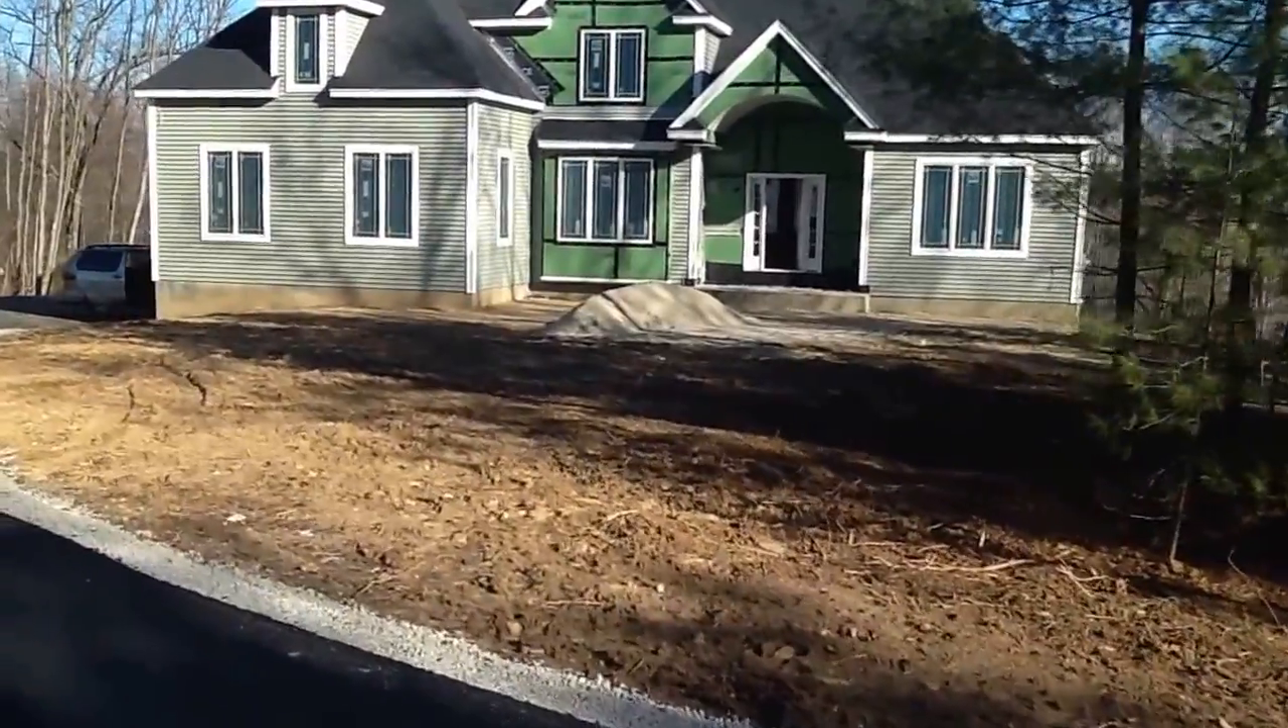Most of the siding is on. They haven't done the arch piece up top because they have something down in the basement they're dealing with it about.